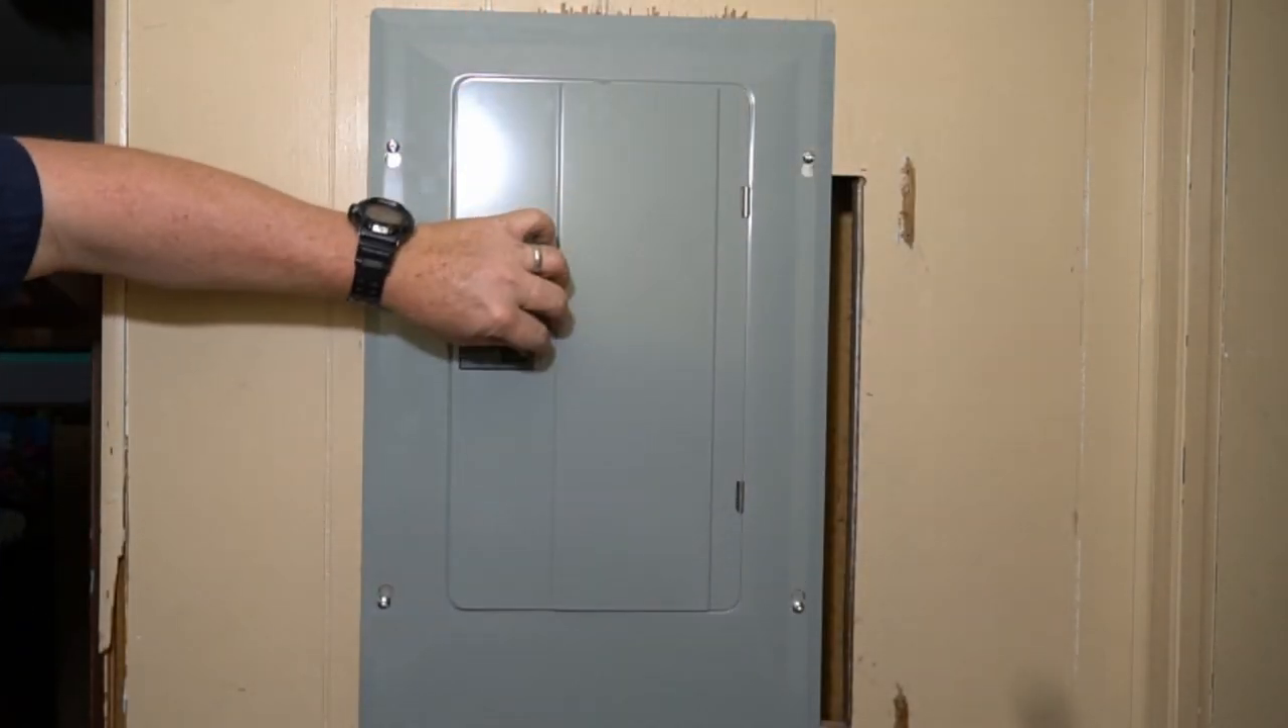Got the face plate on here.